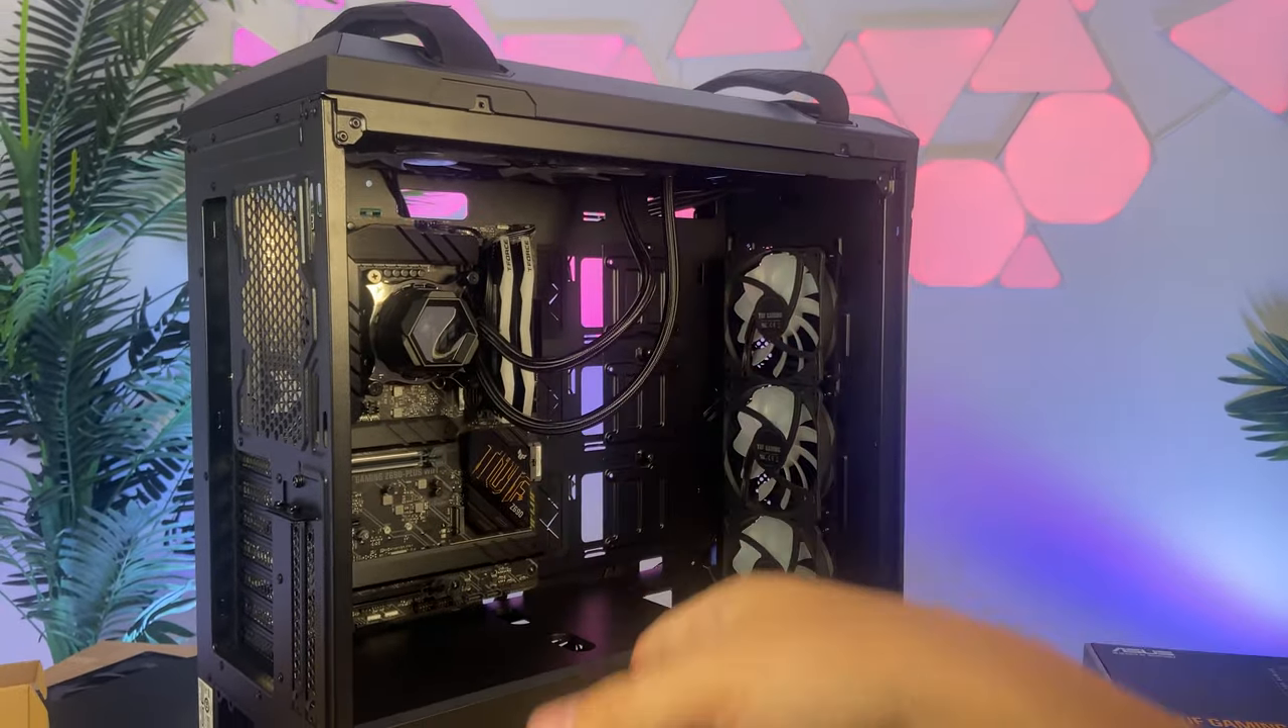Donc là, regardez, on en est là, j'ai fait toute la carte mère, j'ai tout installé dessus, j'ai fixé la carte mère avec toutes les vis, vous avez la vidéo tuto parce que ça, c'est une vidéo tuto de montage PC.